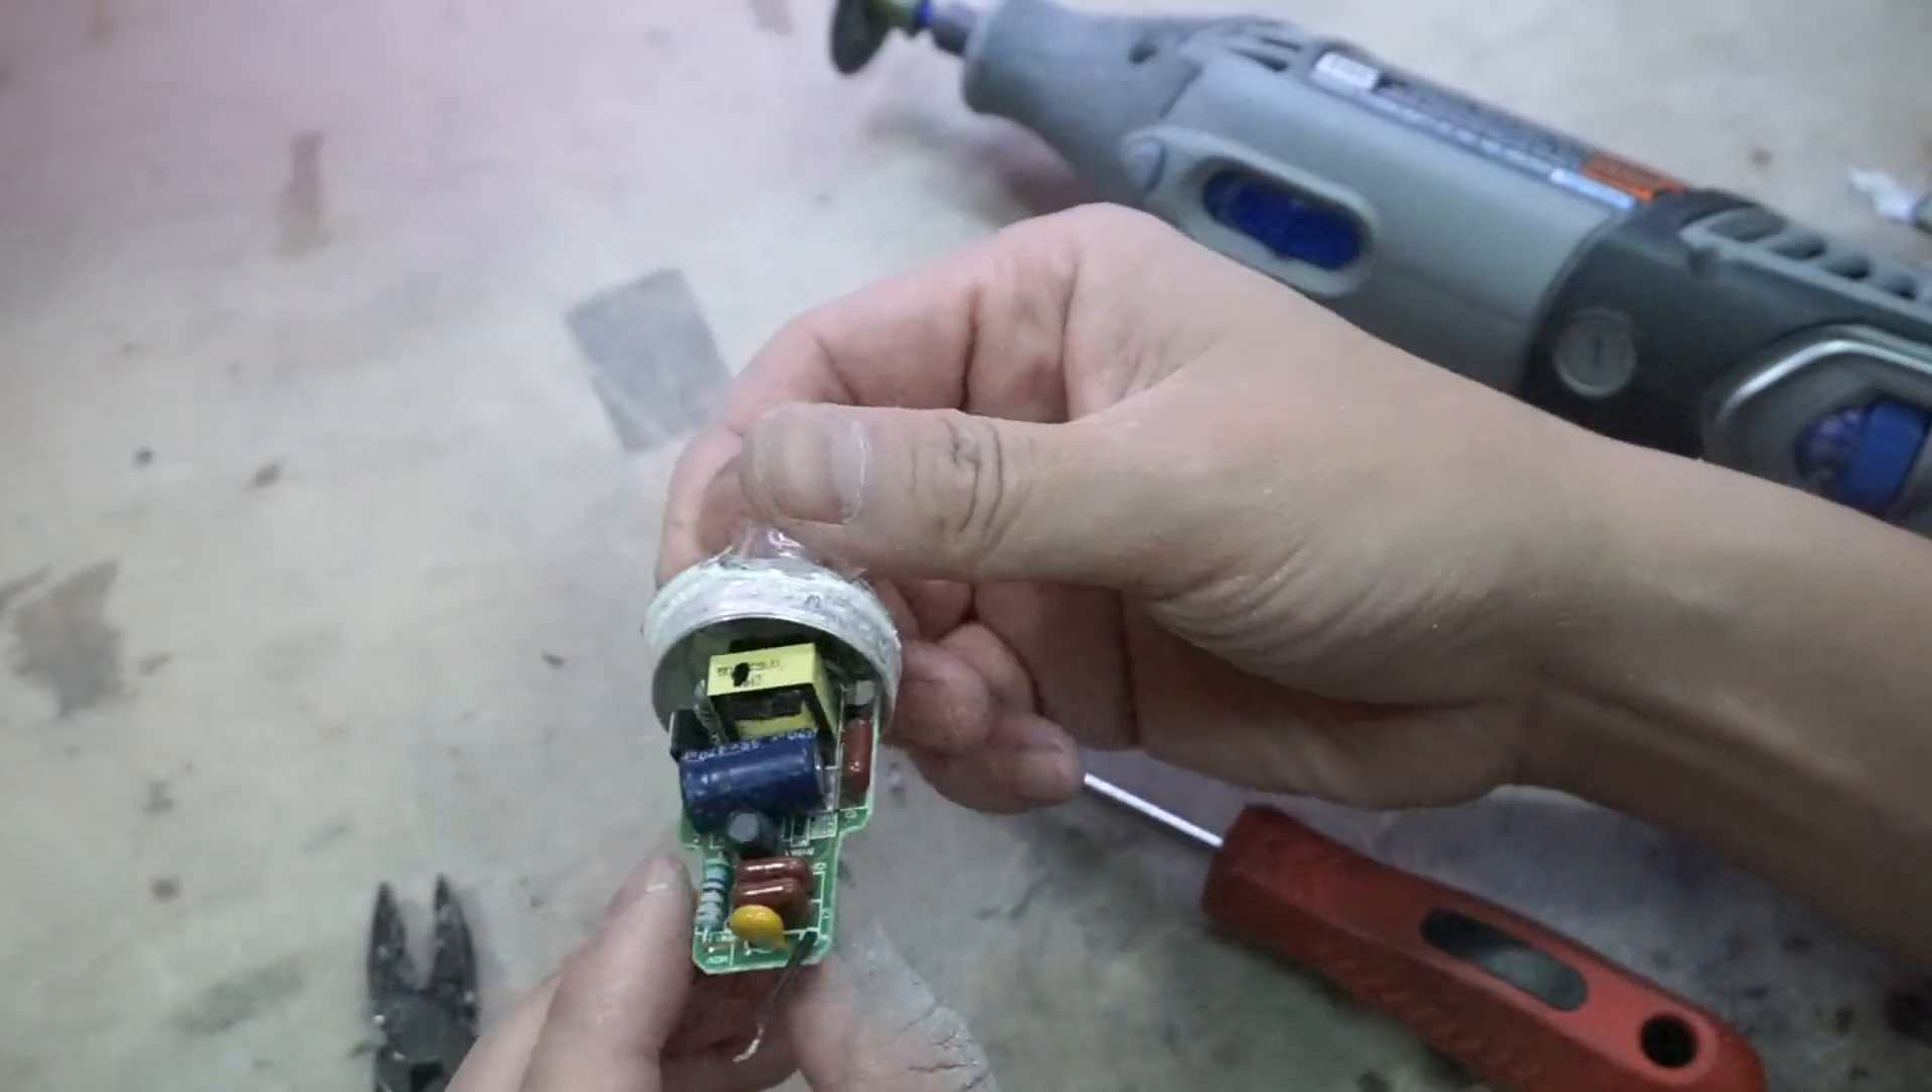And I think we can now, so now we can see the board is exposed.